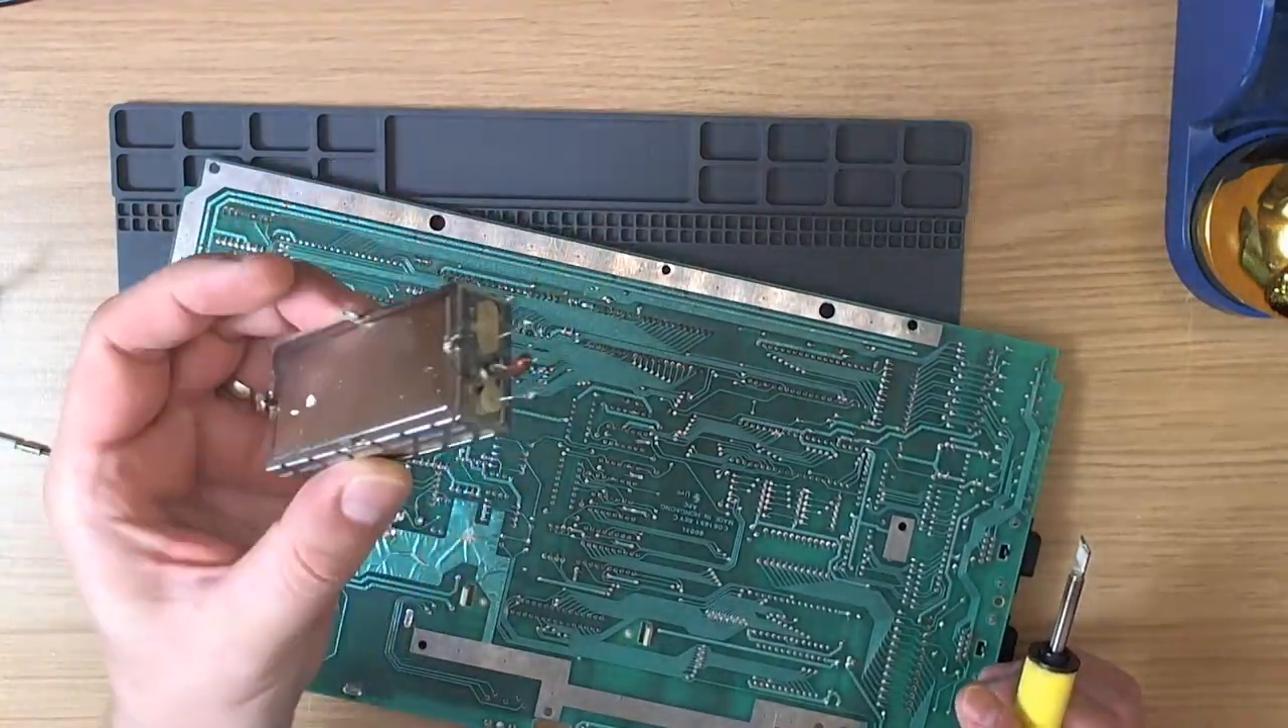So the modulator is off nice and cleanly and you can see there is no damage to the board.